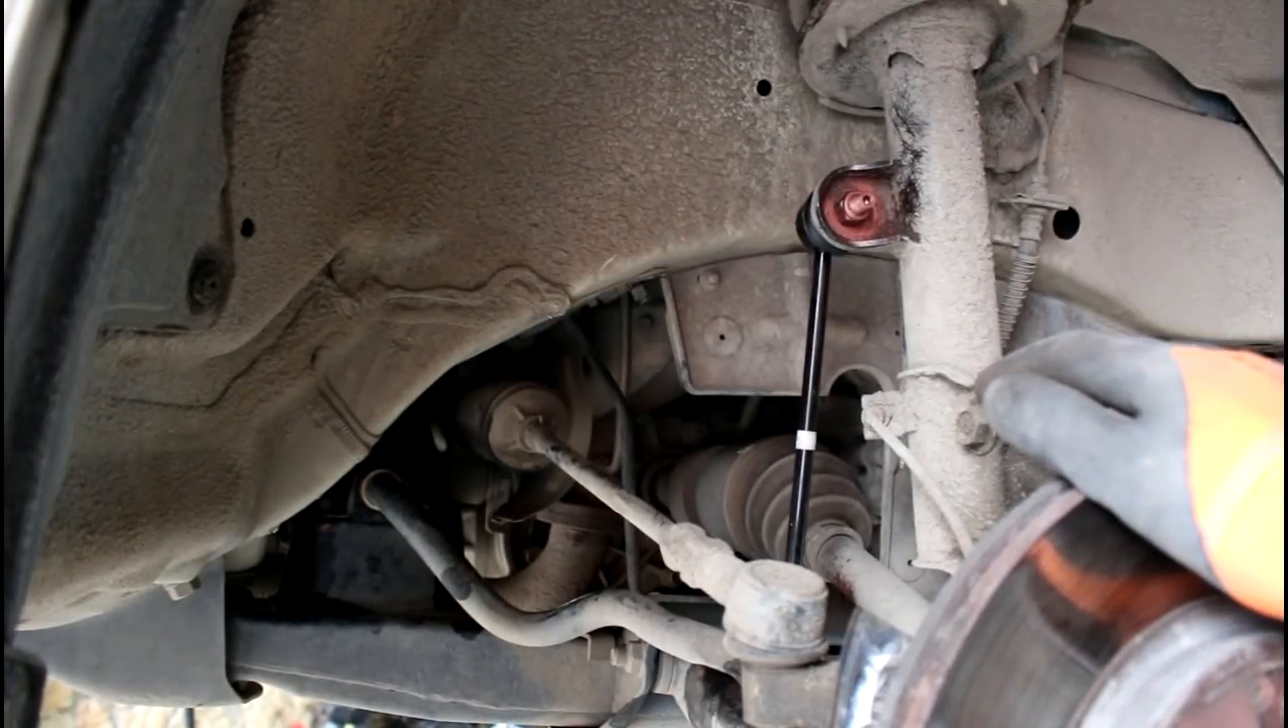Со второй стороны стойку стабилизатора тоже установил, втулку закрутил.